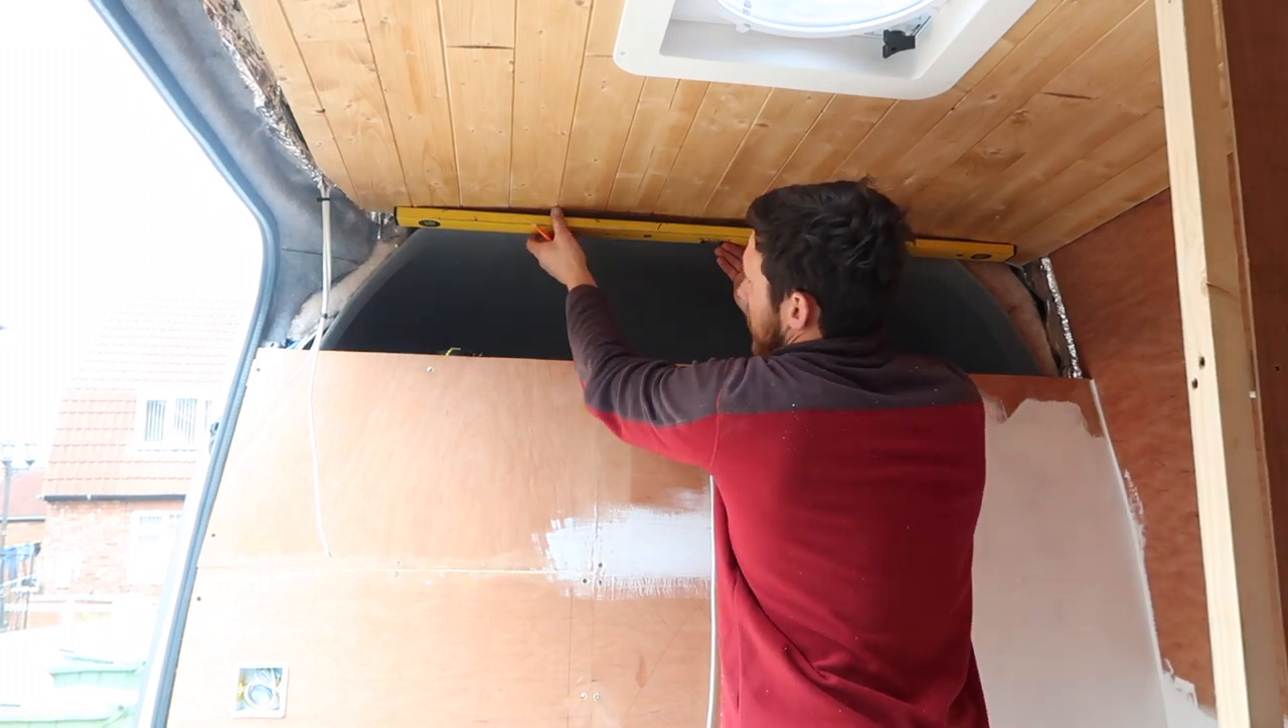As you can see i've got a gap there at the top.